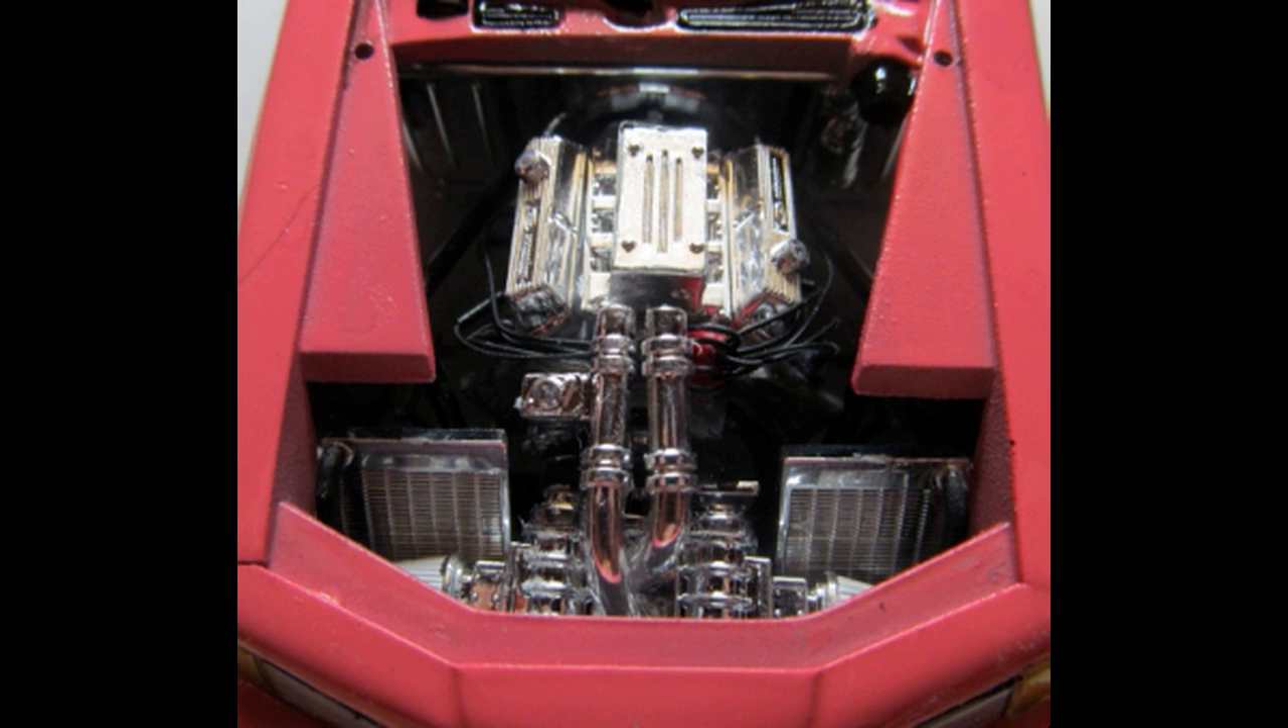And here's the engine bay with the car body in place so you can see it's nestled in there pretty neat but it looks great with twin blowers and twin radiators.